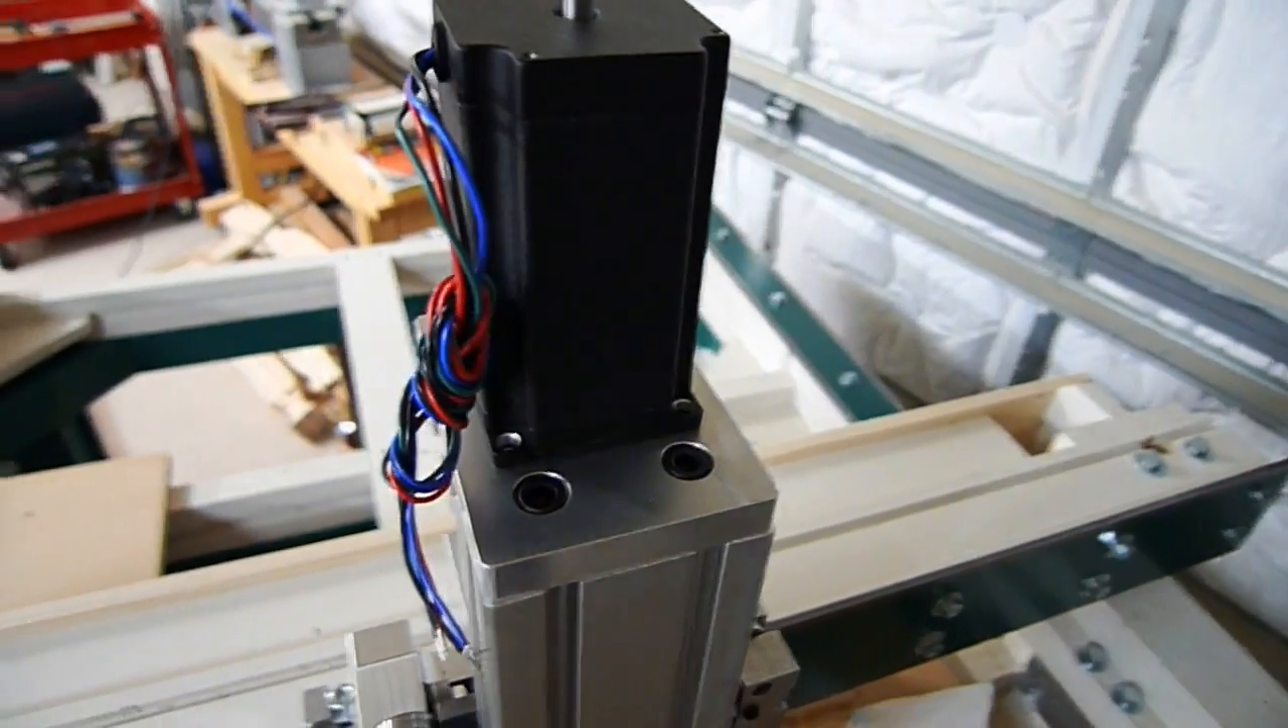All right, now that I have that motor seated on there, you kind of see how this is all starting to come together.